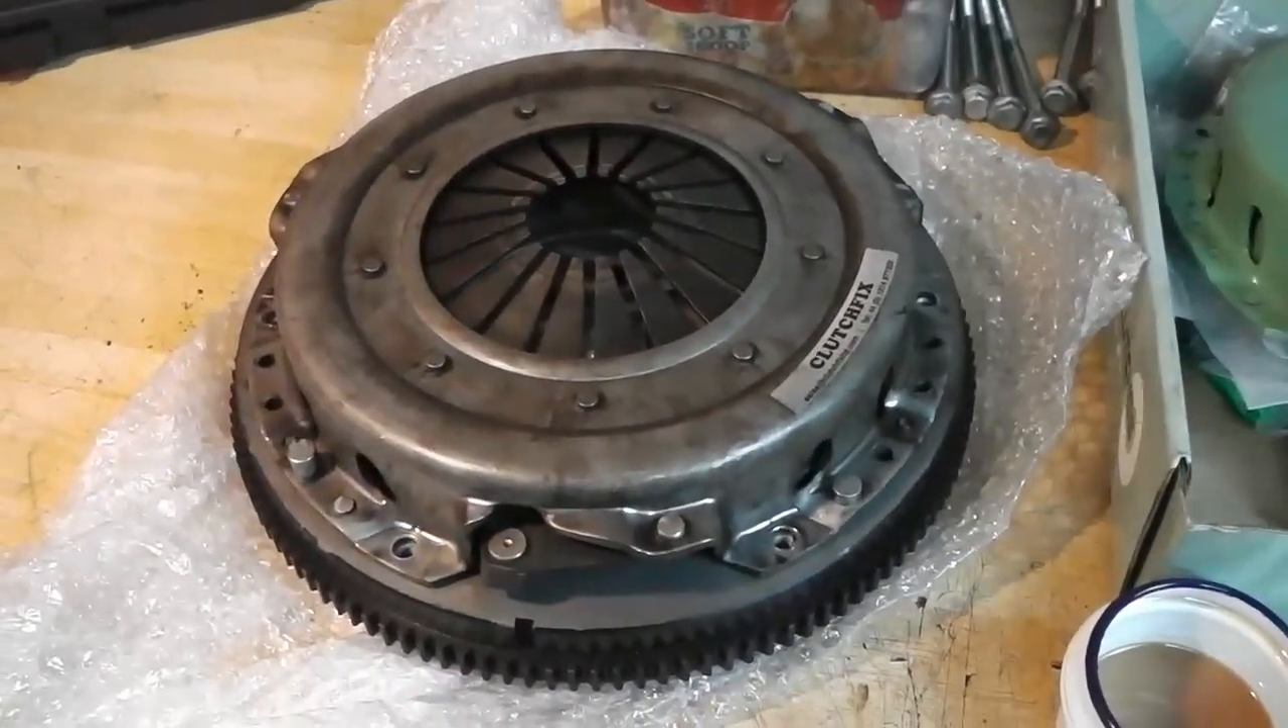Just trying the series 3 clutch on the 2 .5 flywheel it fits perfectly.